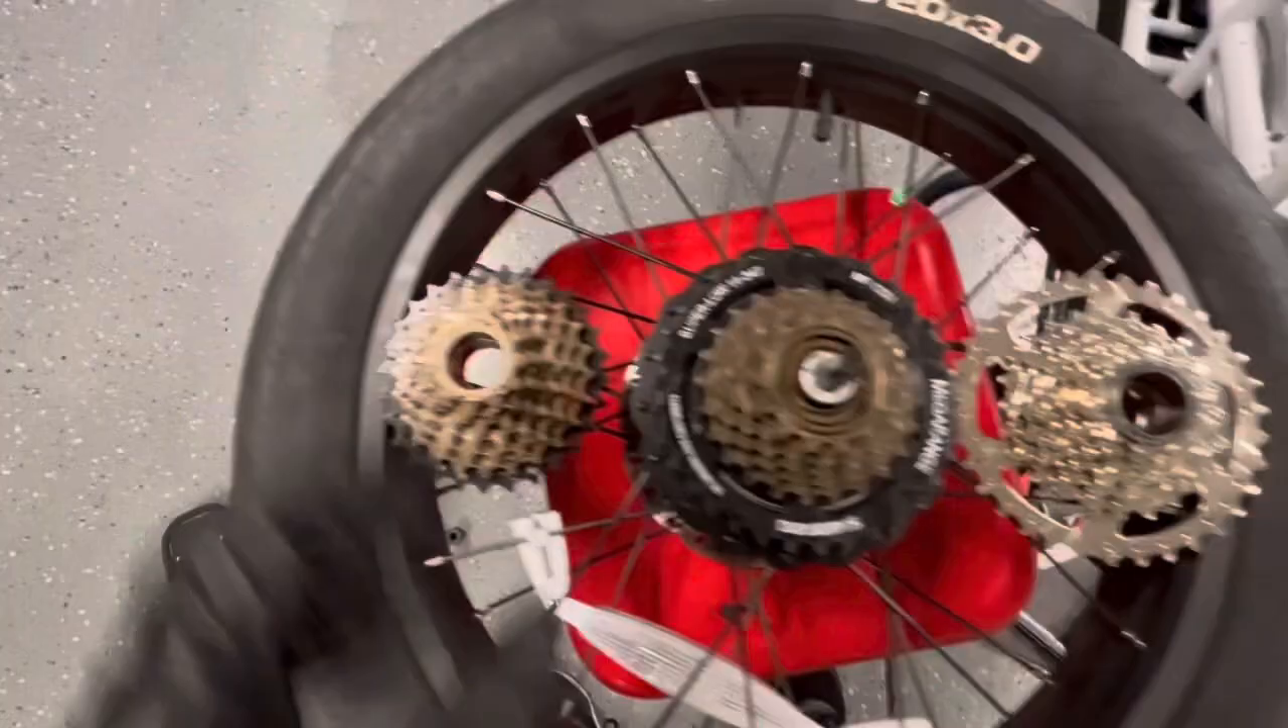All right, and now we have the wheel removed from the bike.